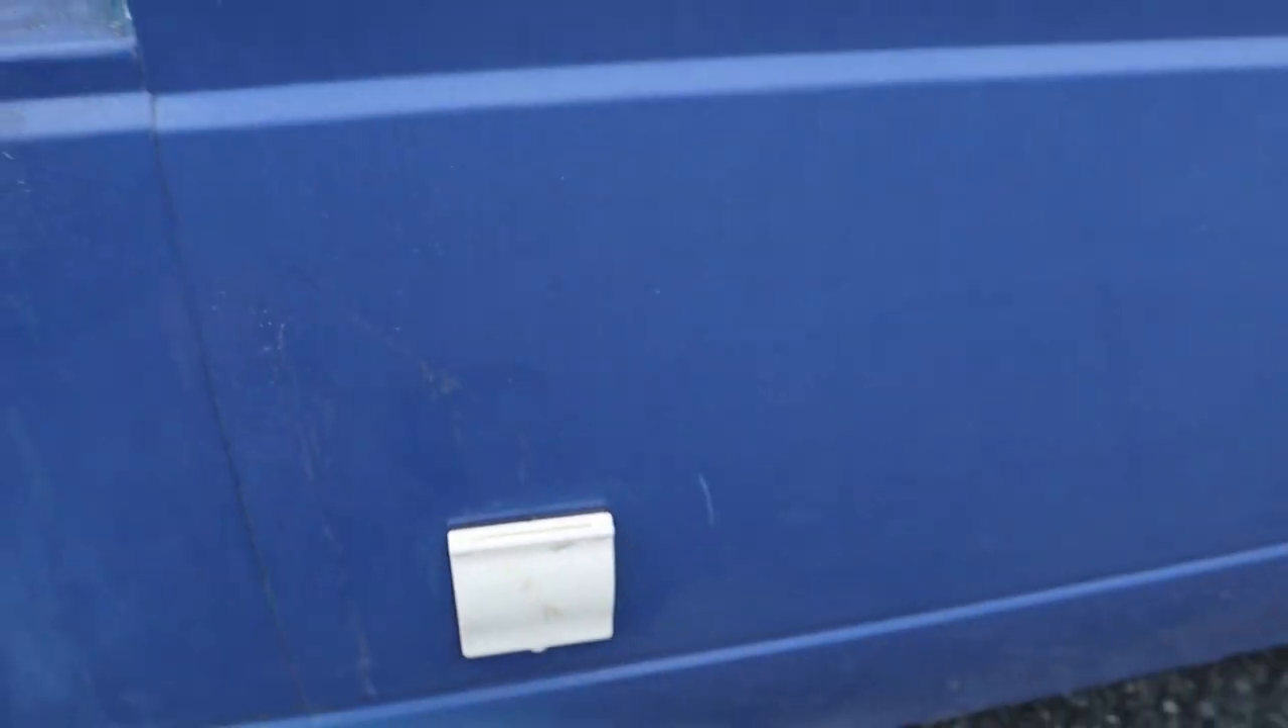So we finished up the installation of this mains hook up point.